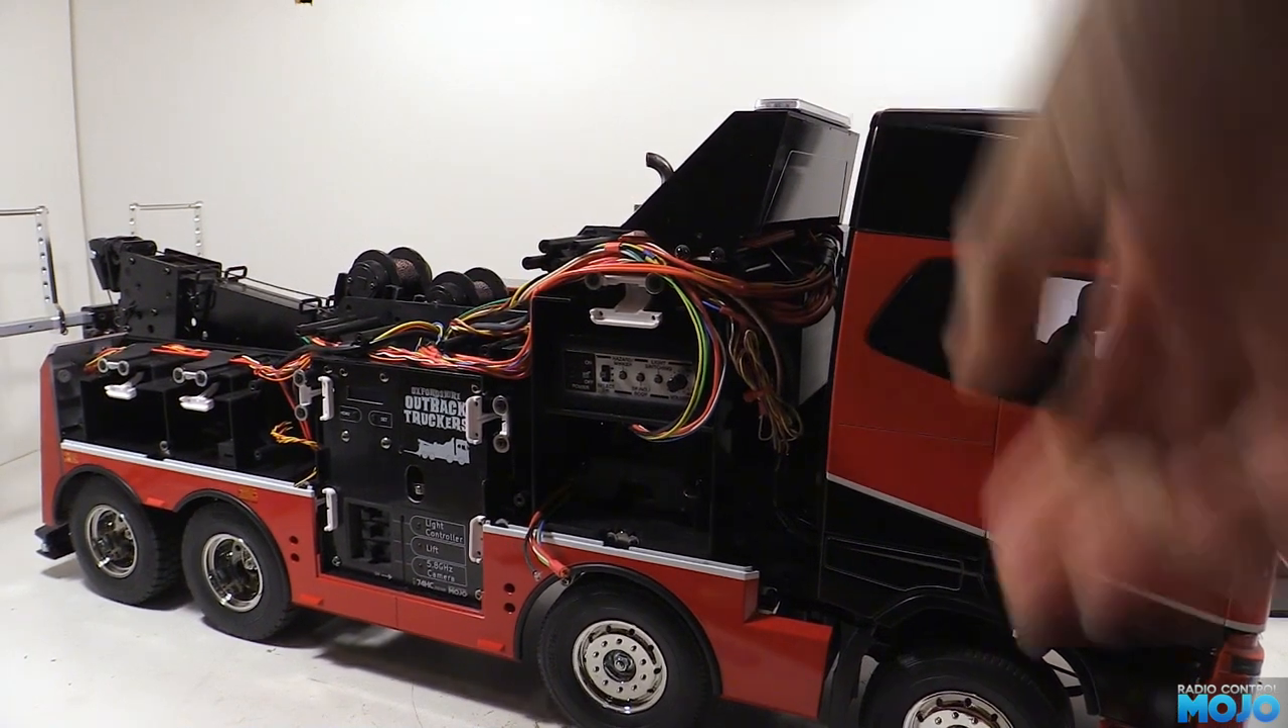There's a fair bit more wiring in there now, but it'll all still be nicely hidden away when we get the panels on.